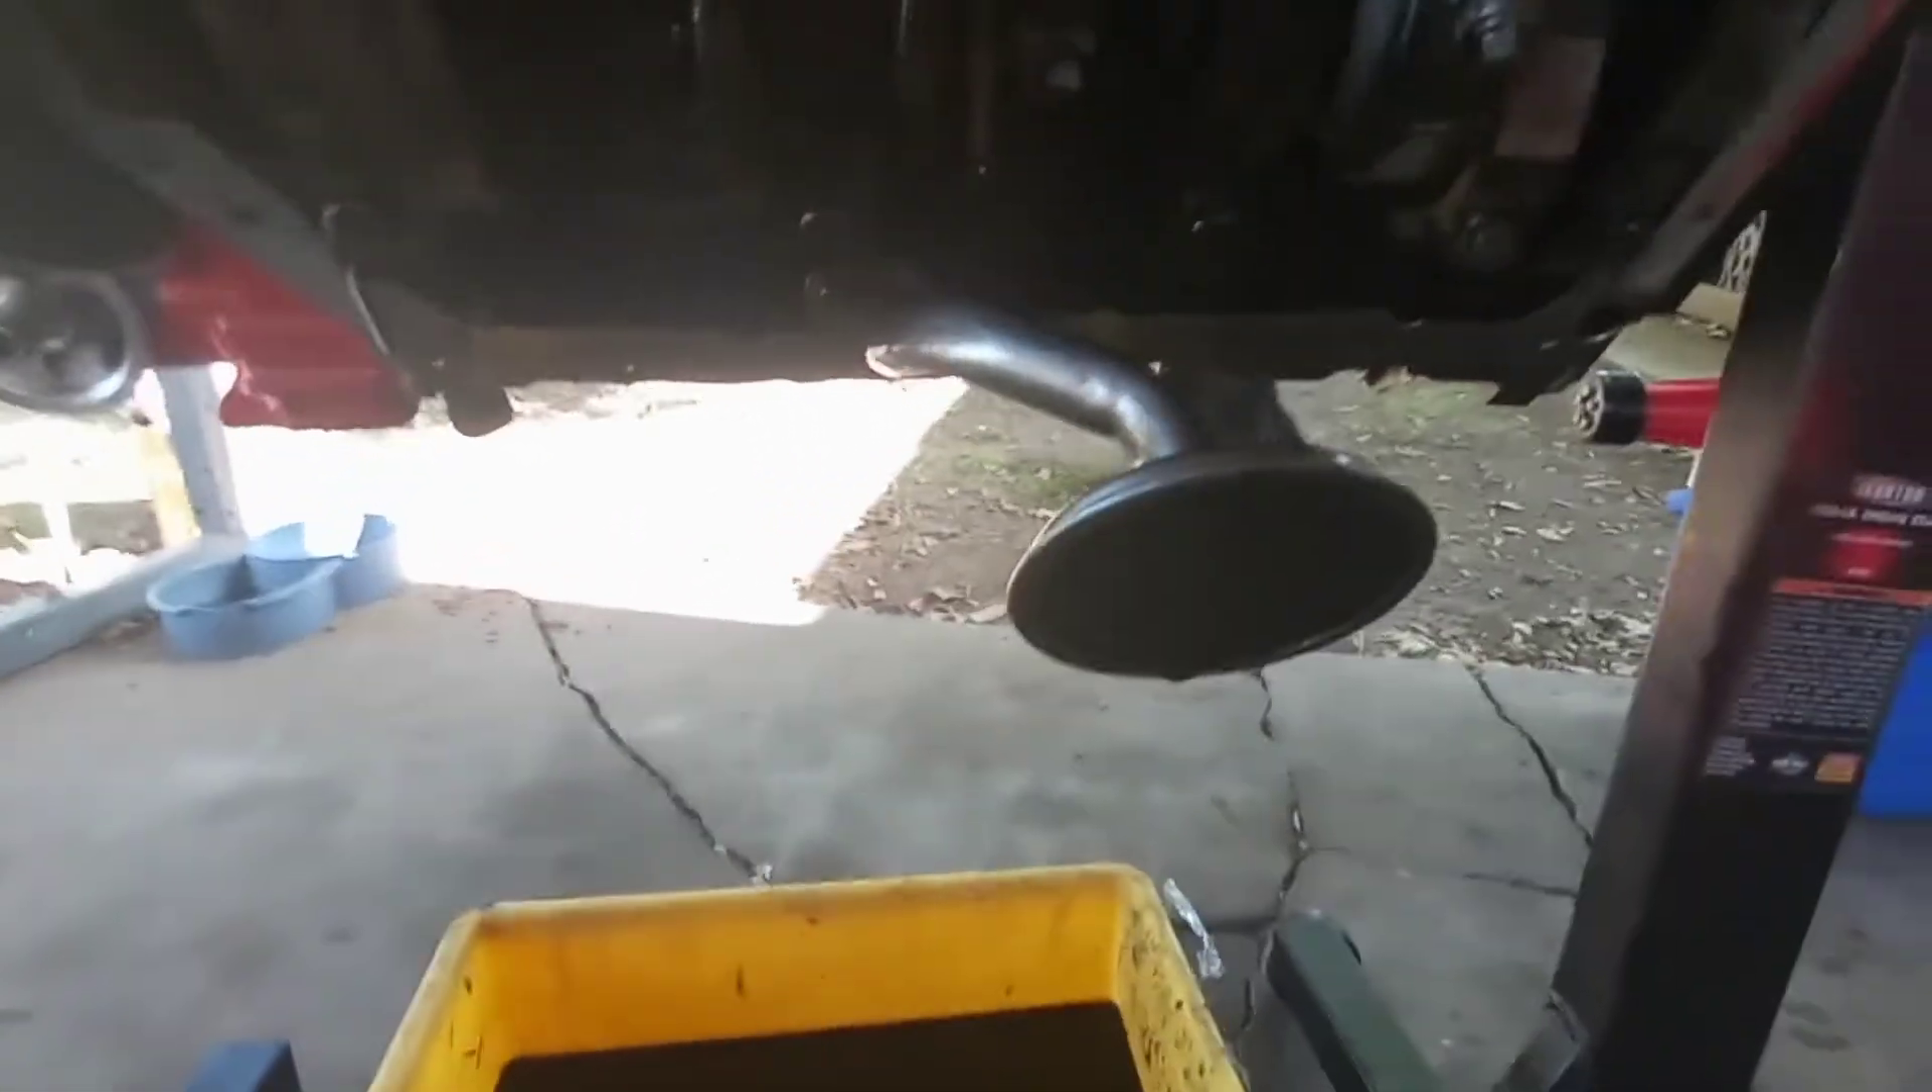I still got to pull this pickup tube and And uh Get this thing together.